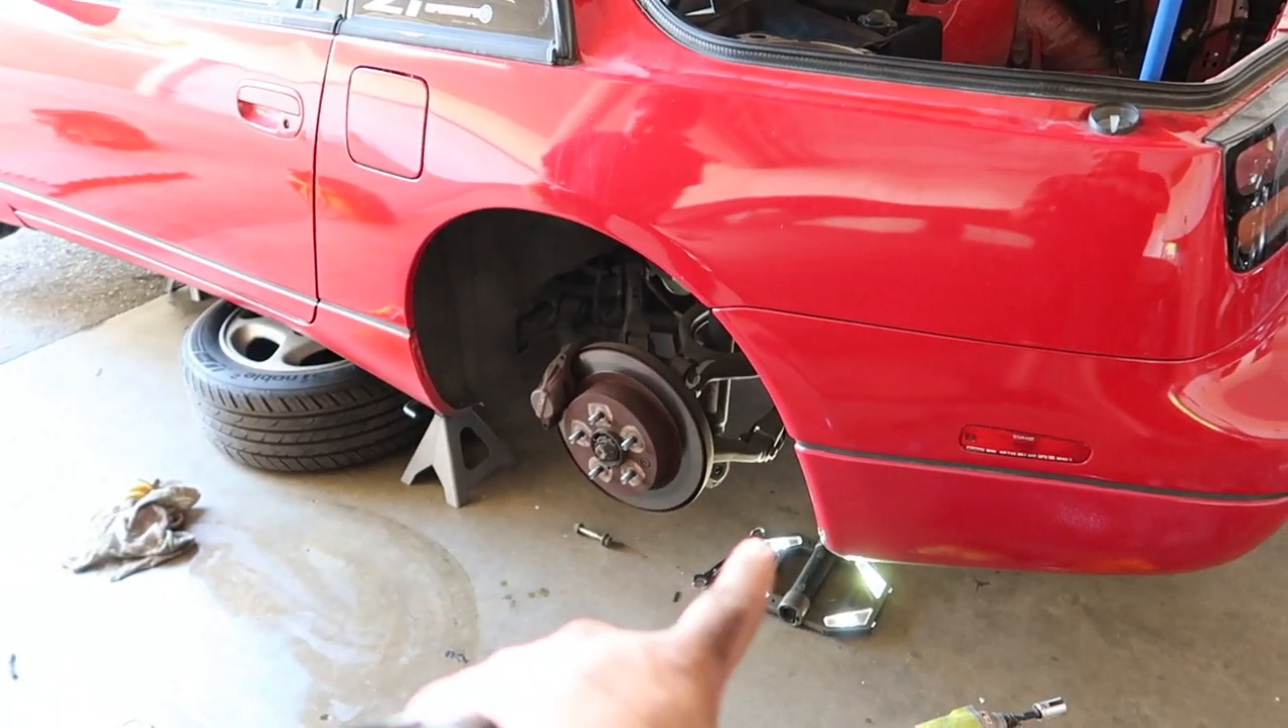Got the wheel up got it on jack stands got the wheel off.